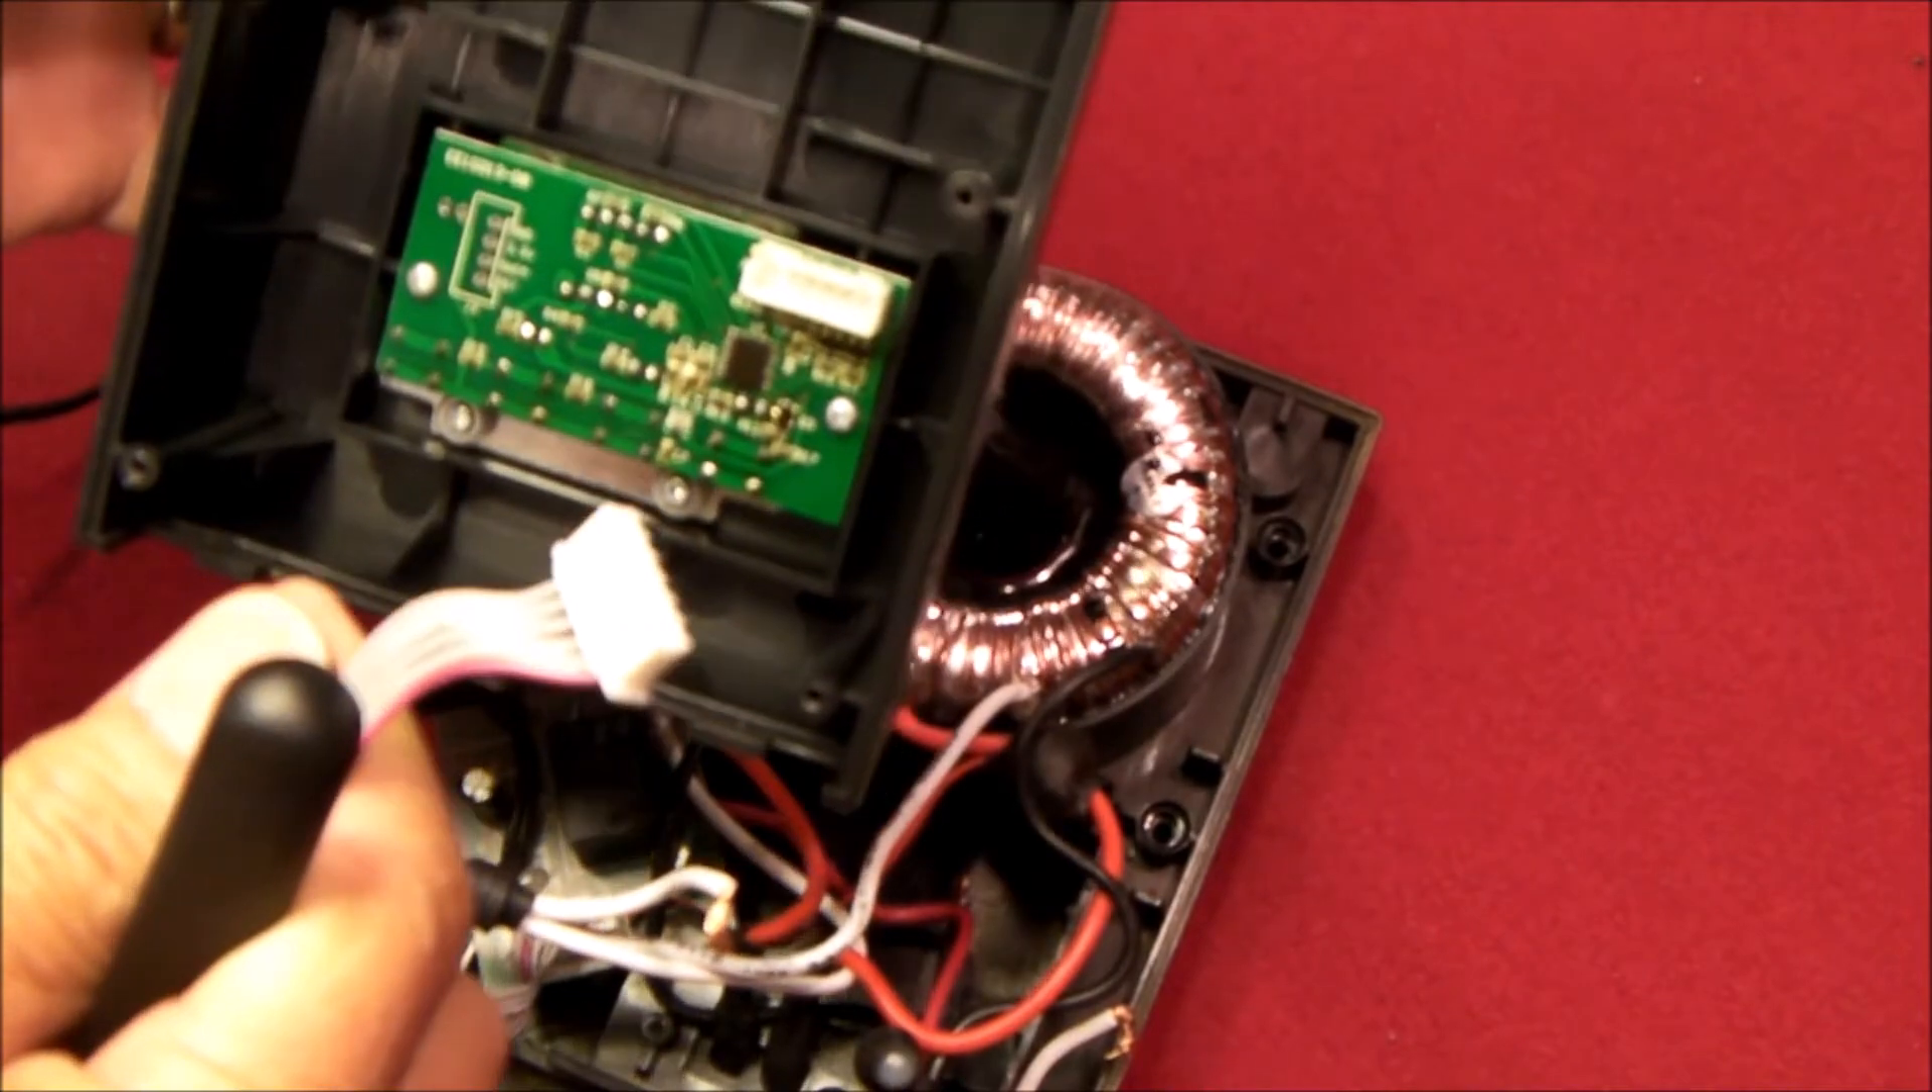So what that means is I've disconnected the switches and everything from the control board using this ribbon cable.